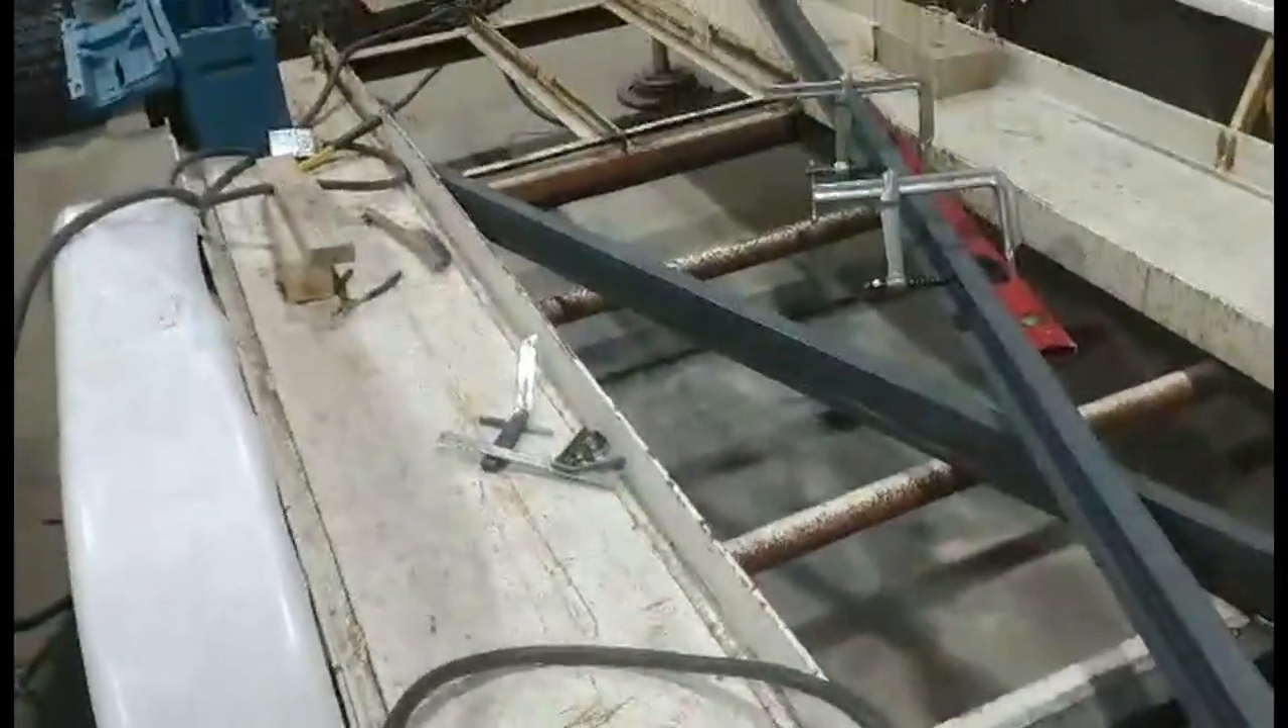So you can see i've added this c-channel across corner to corner.